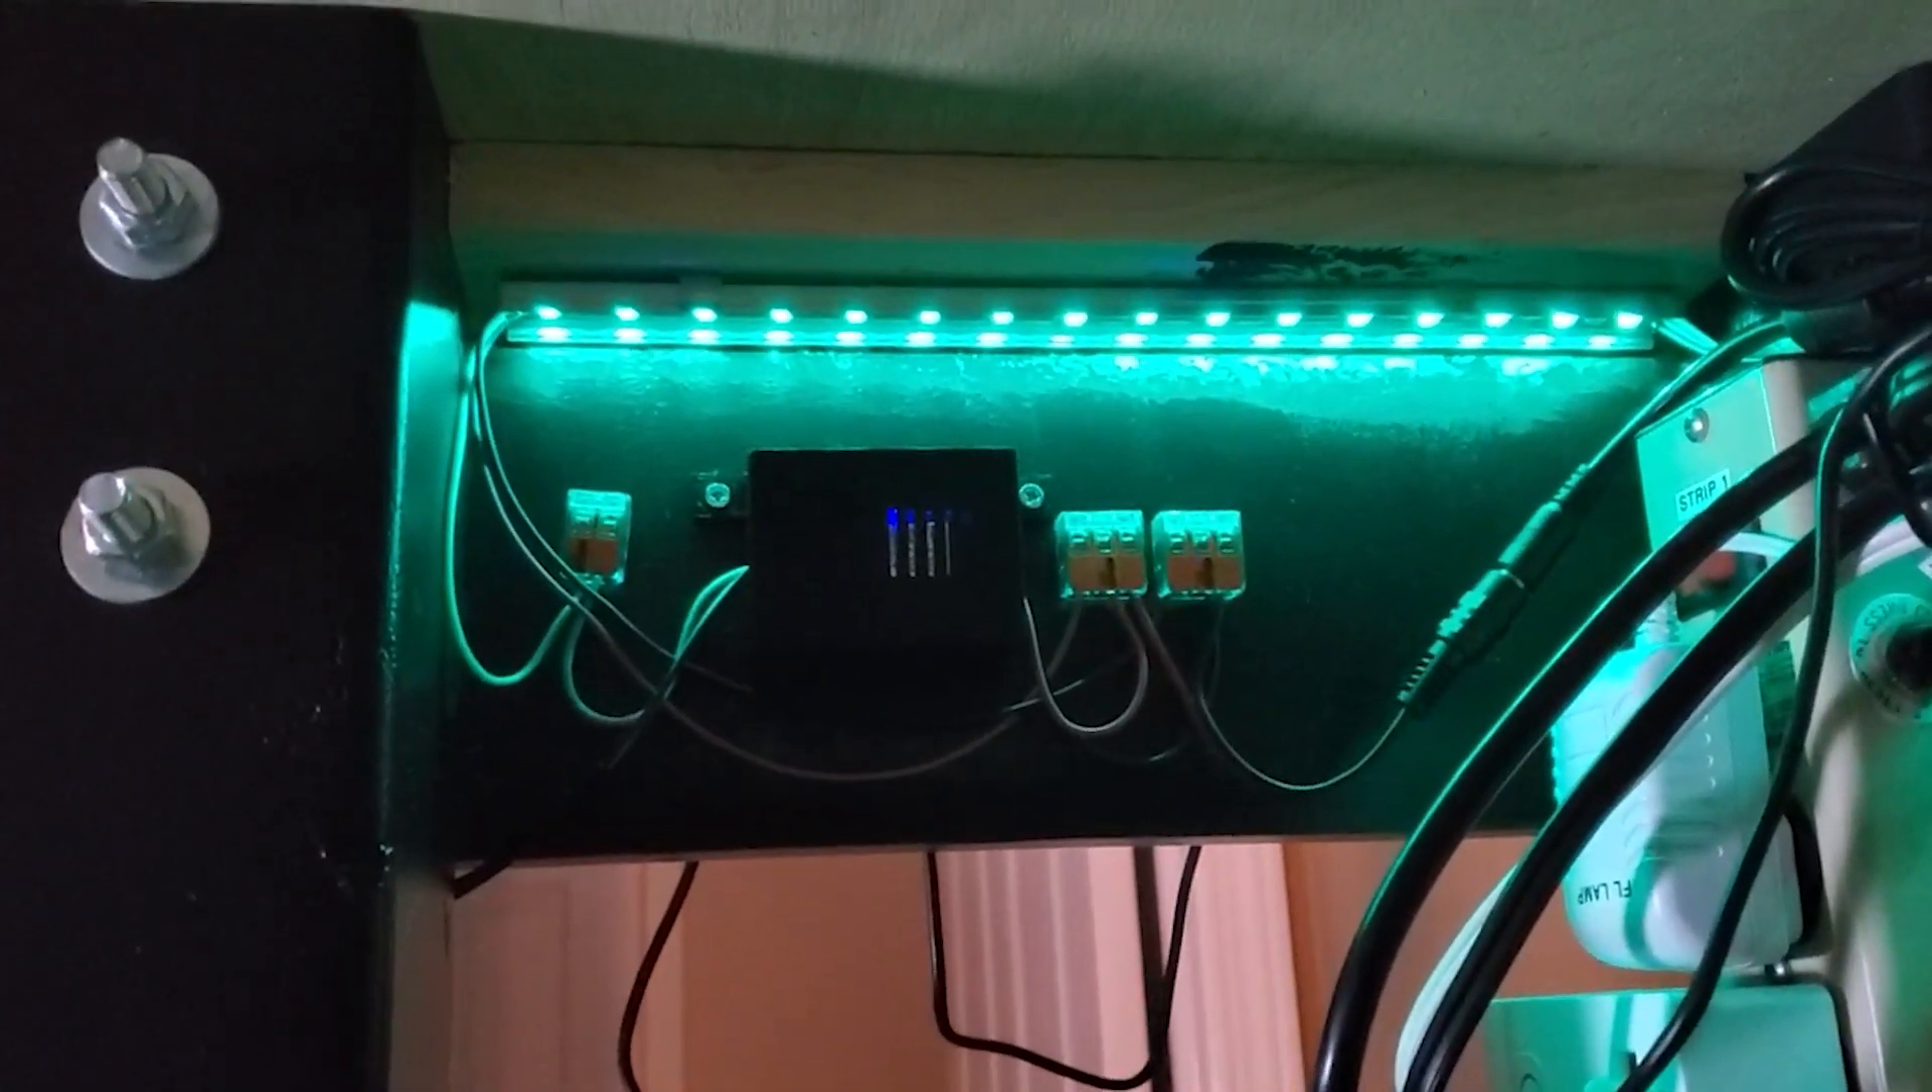Again, you can see the controller just mounted.